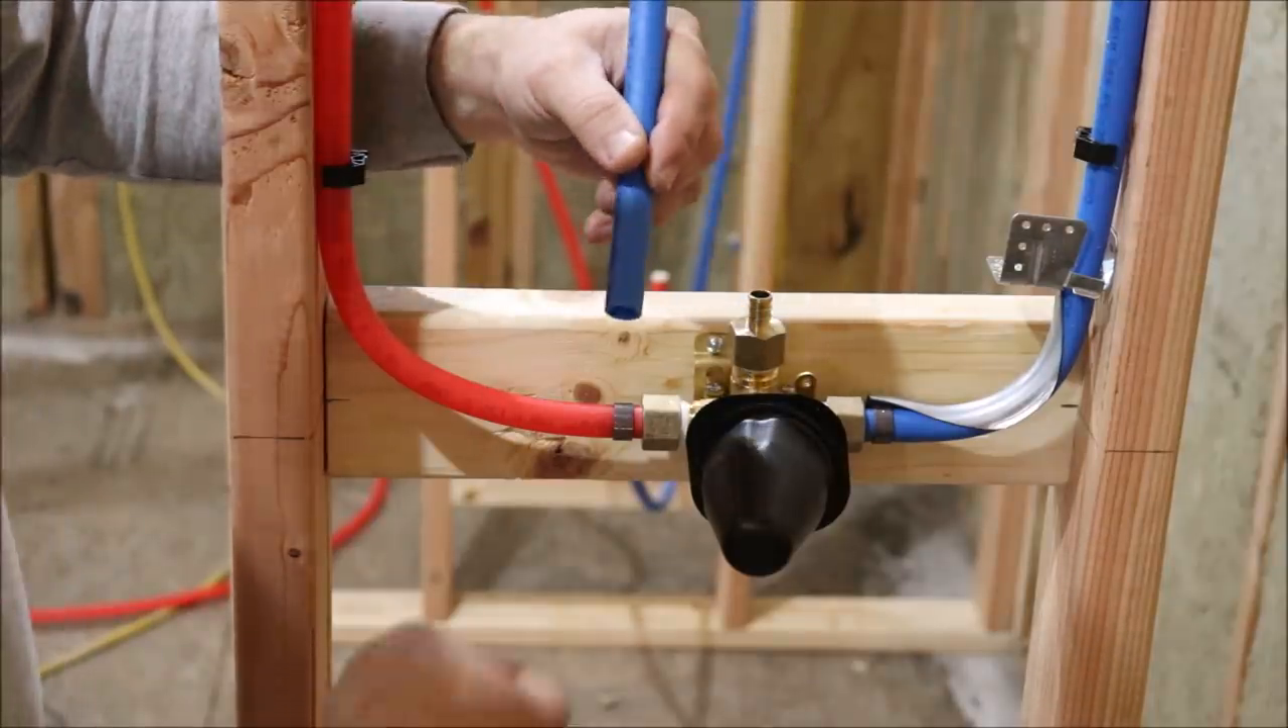Alright, so we've got our line cut off at the valve here and all we have to do is put our fitting on there and then go ahead and crimp it down.